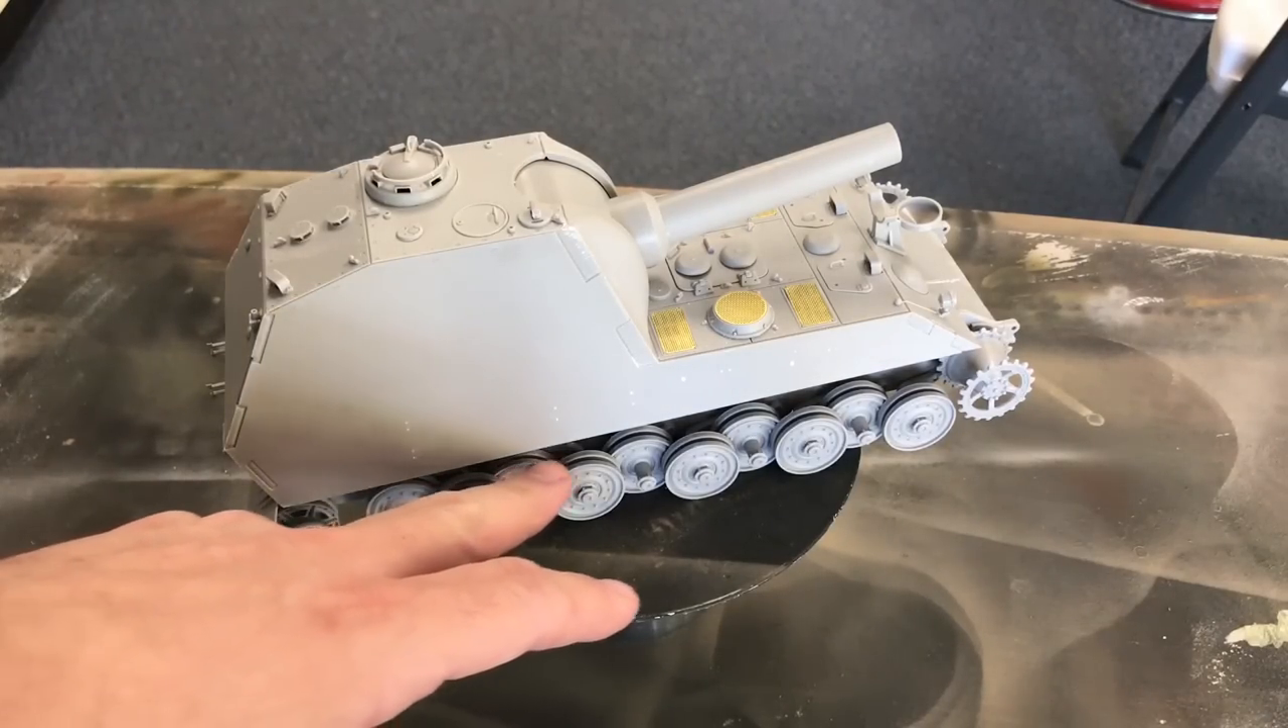Okay, you can see that I've gone ahead and put the wheels in place.